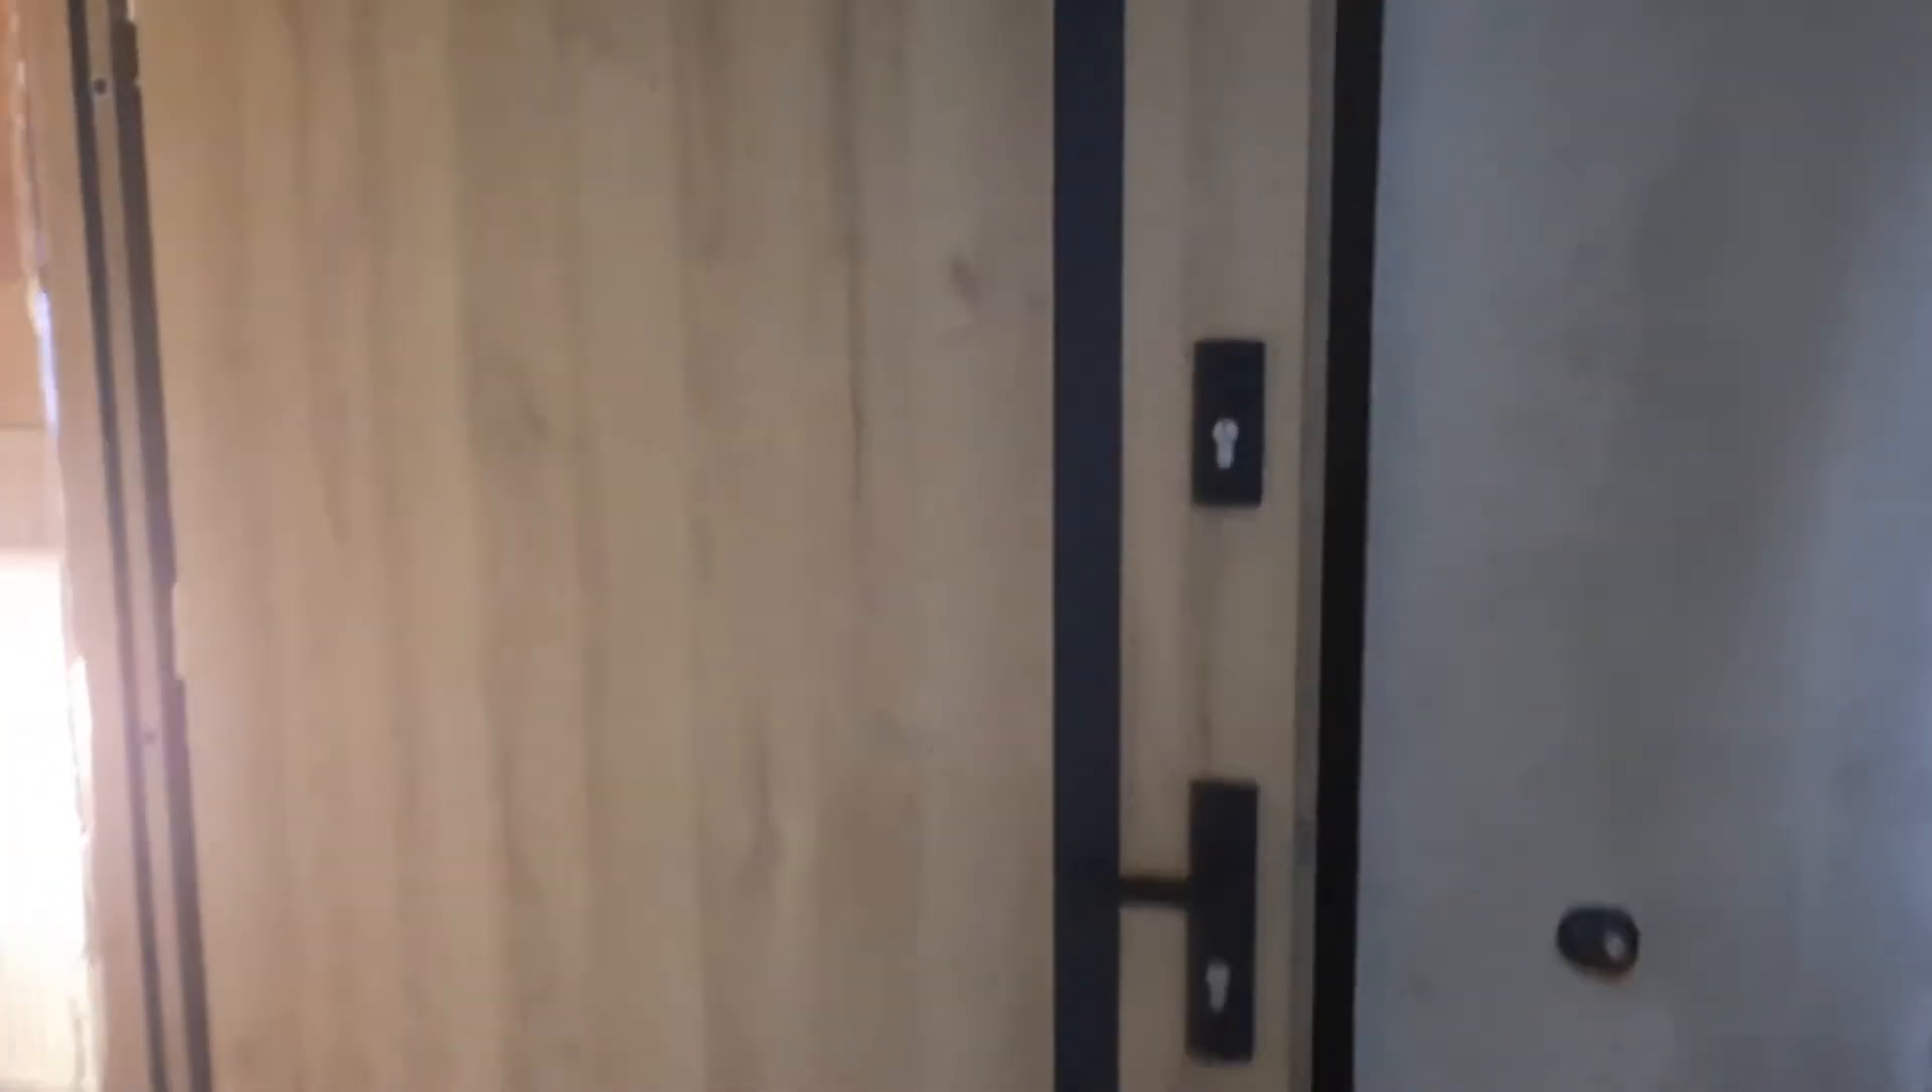A drzwi tutaj wyjściowe to zamontowane, dosyć fajne kupiłem.